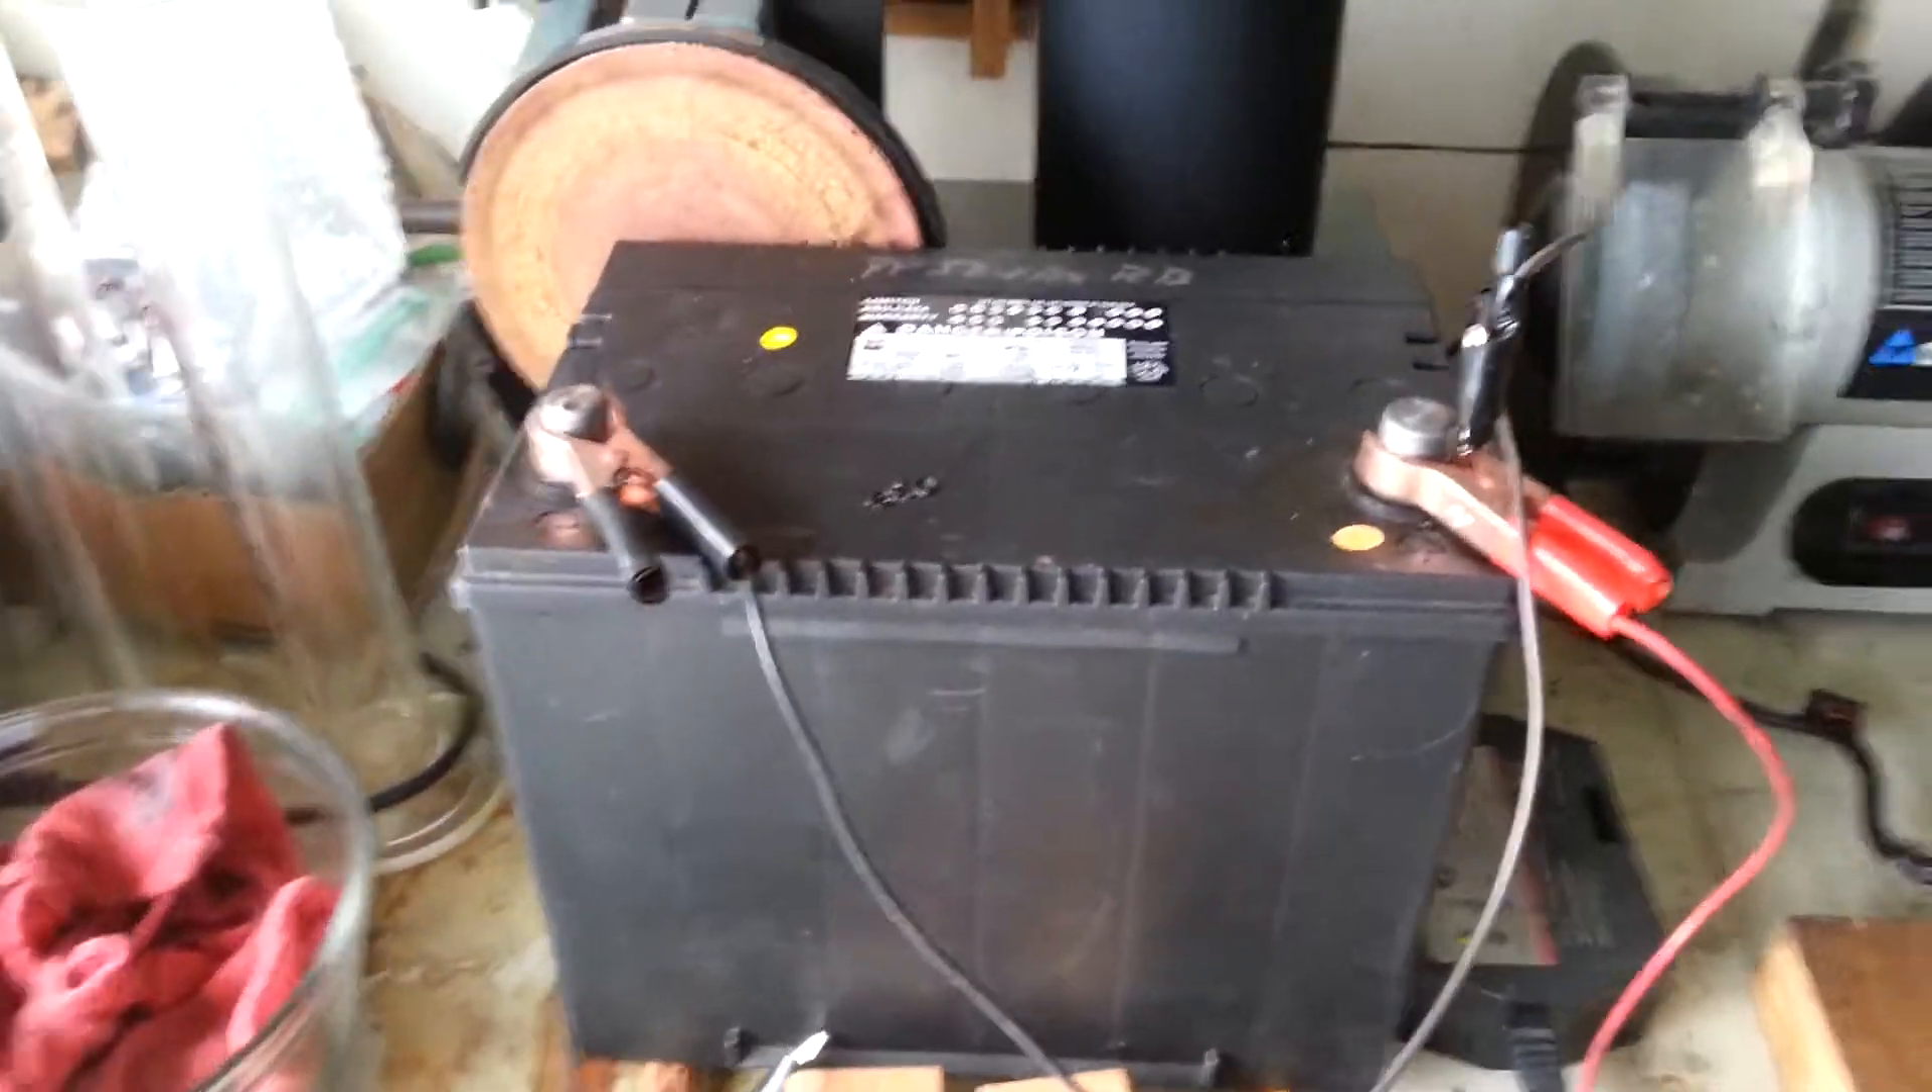I've already pulled the battery it's sitting here on the charger.